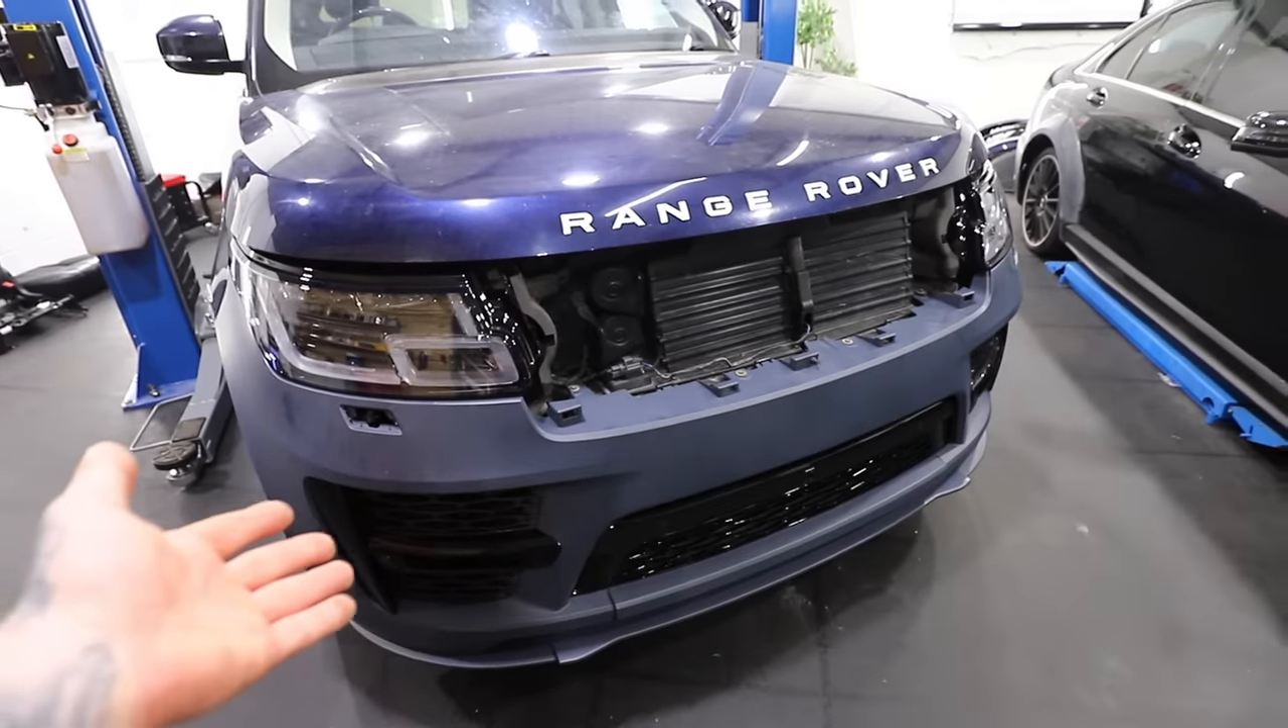Okay so we're missing a few parts quite obviously there is a grill which is missing.